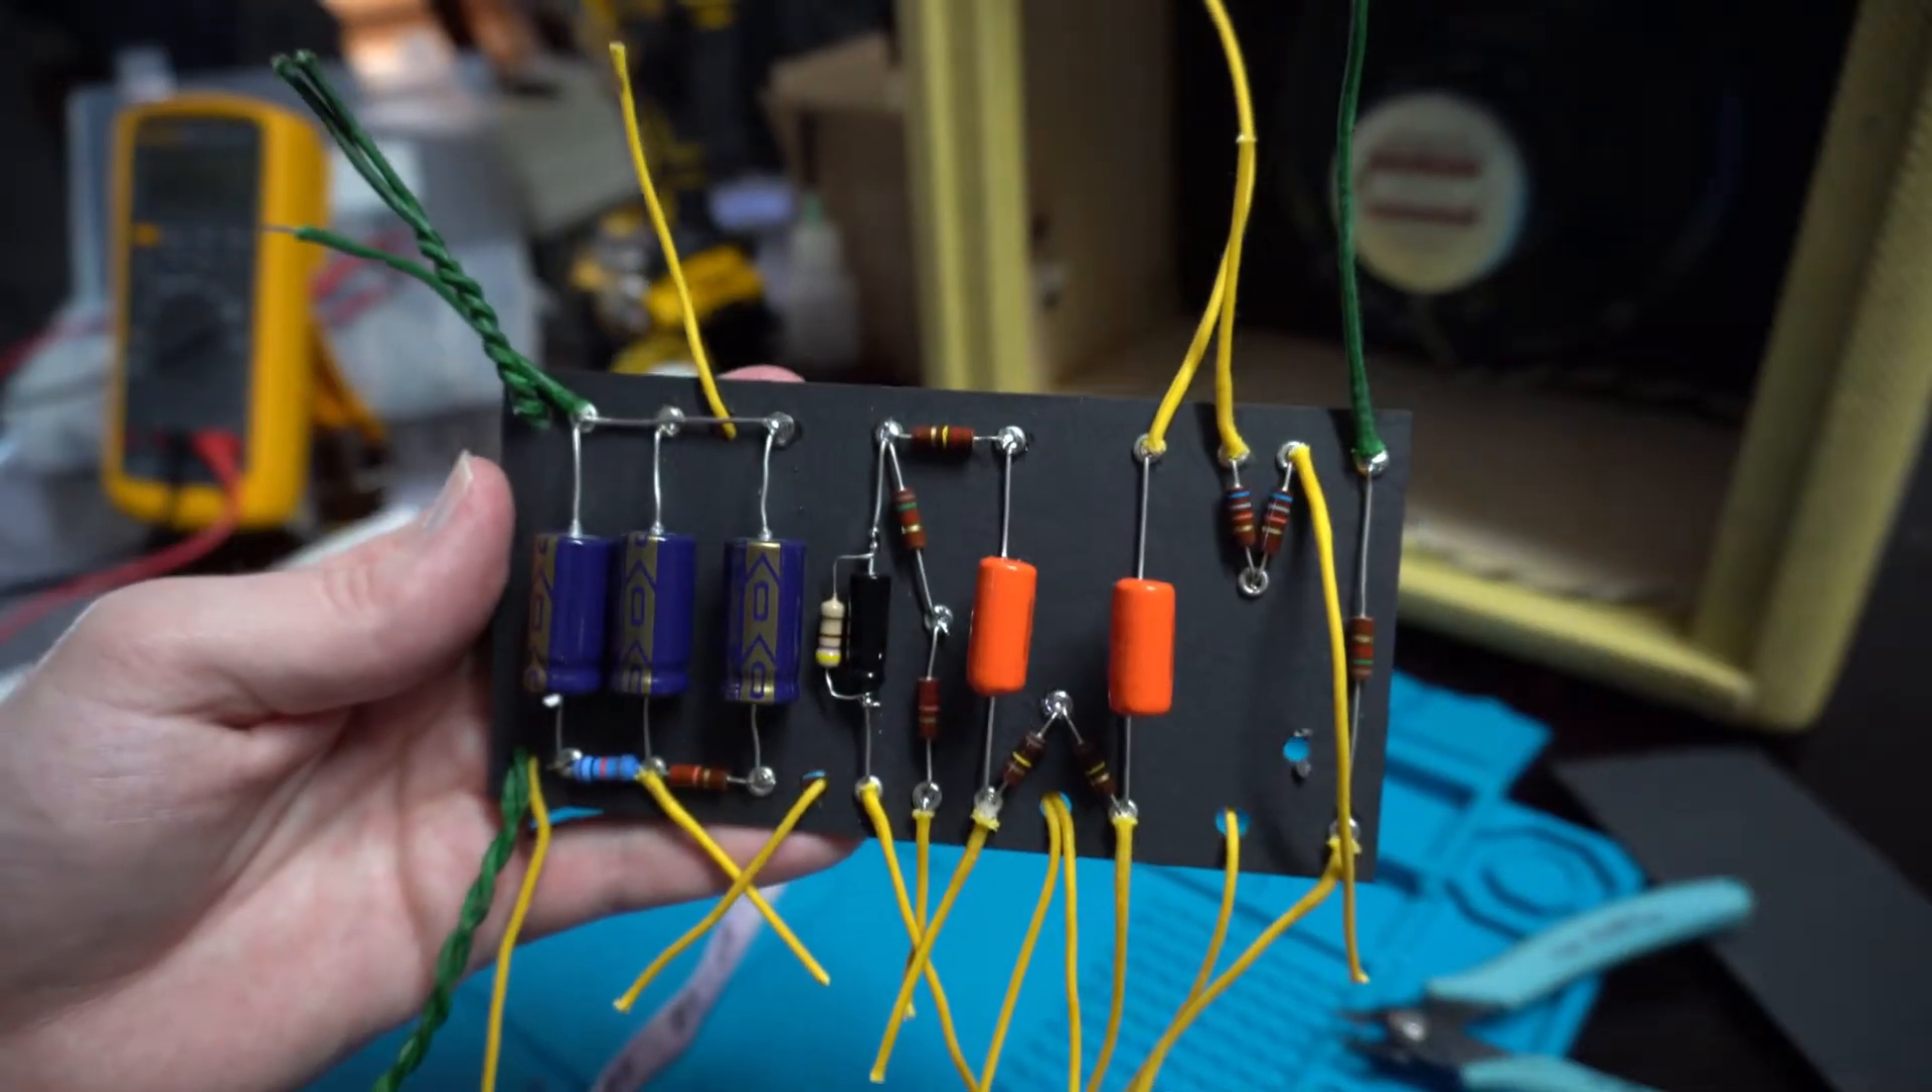Okay at this point I got all the components ran on the board.